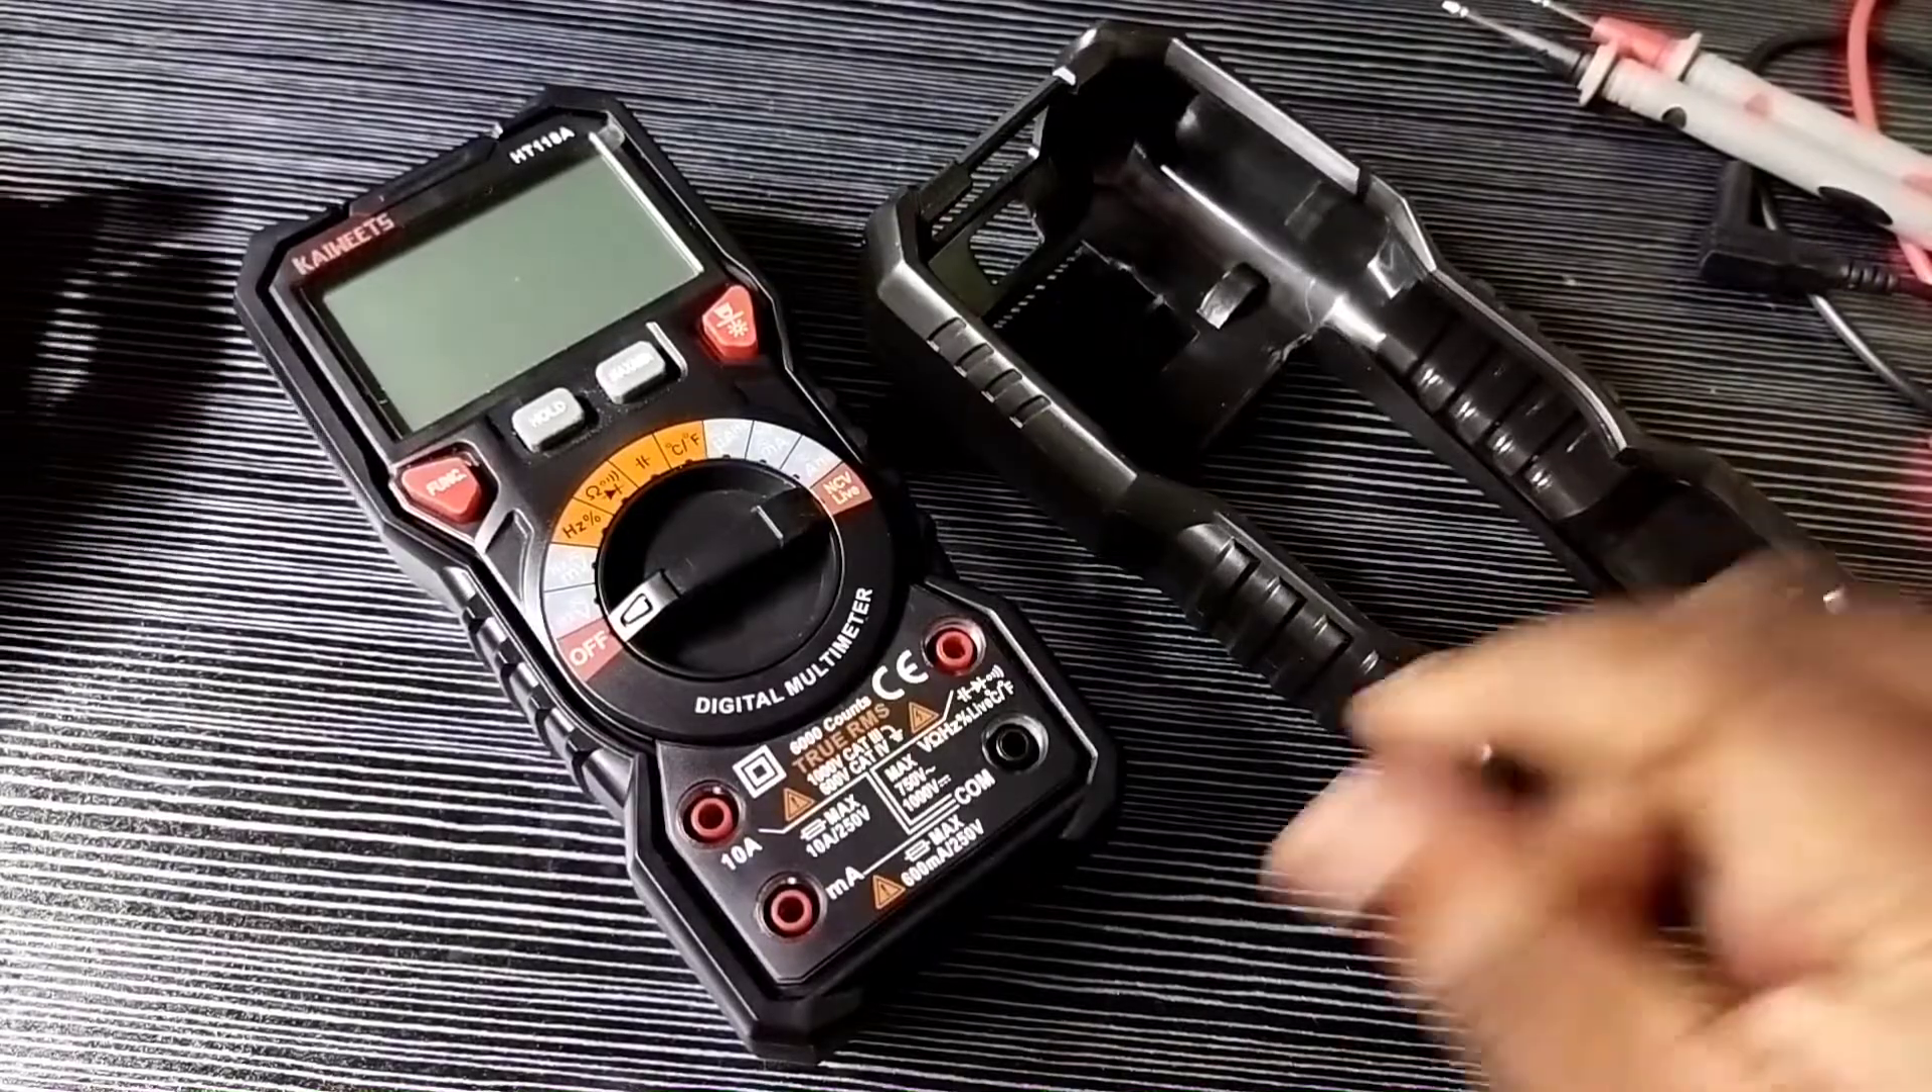First we need to remove the cover of this multimeter. I have removed it.